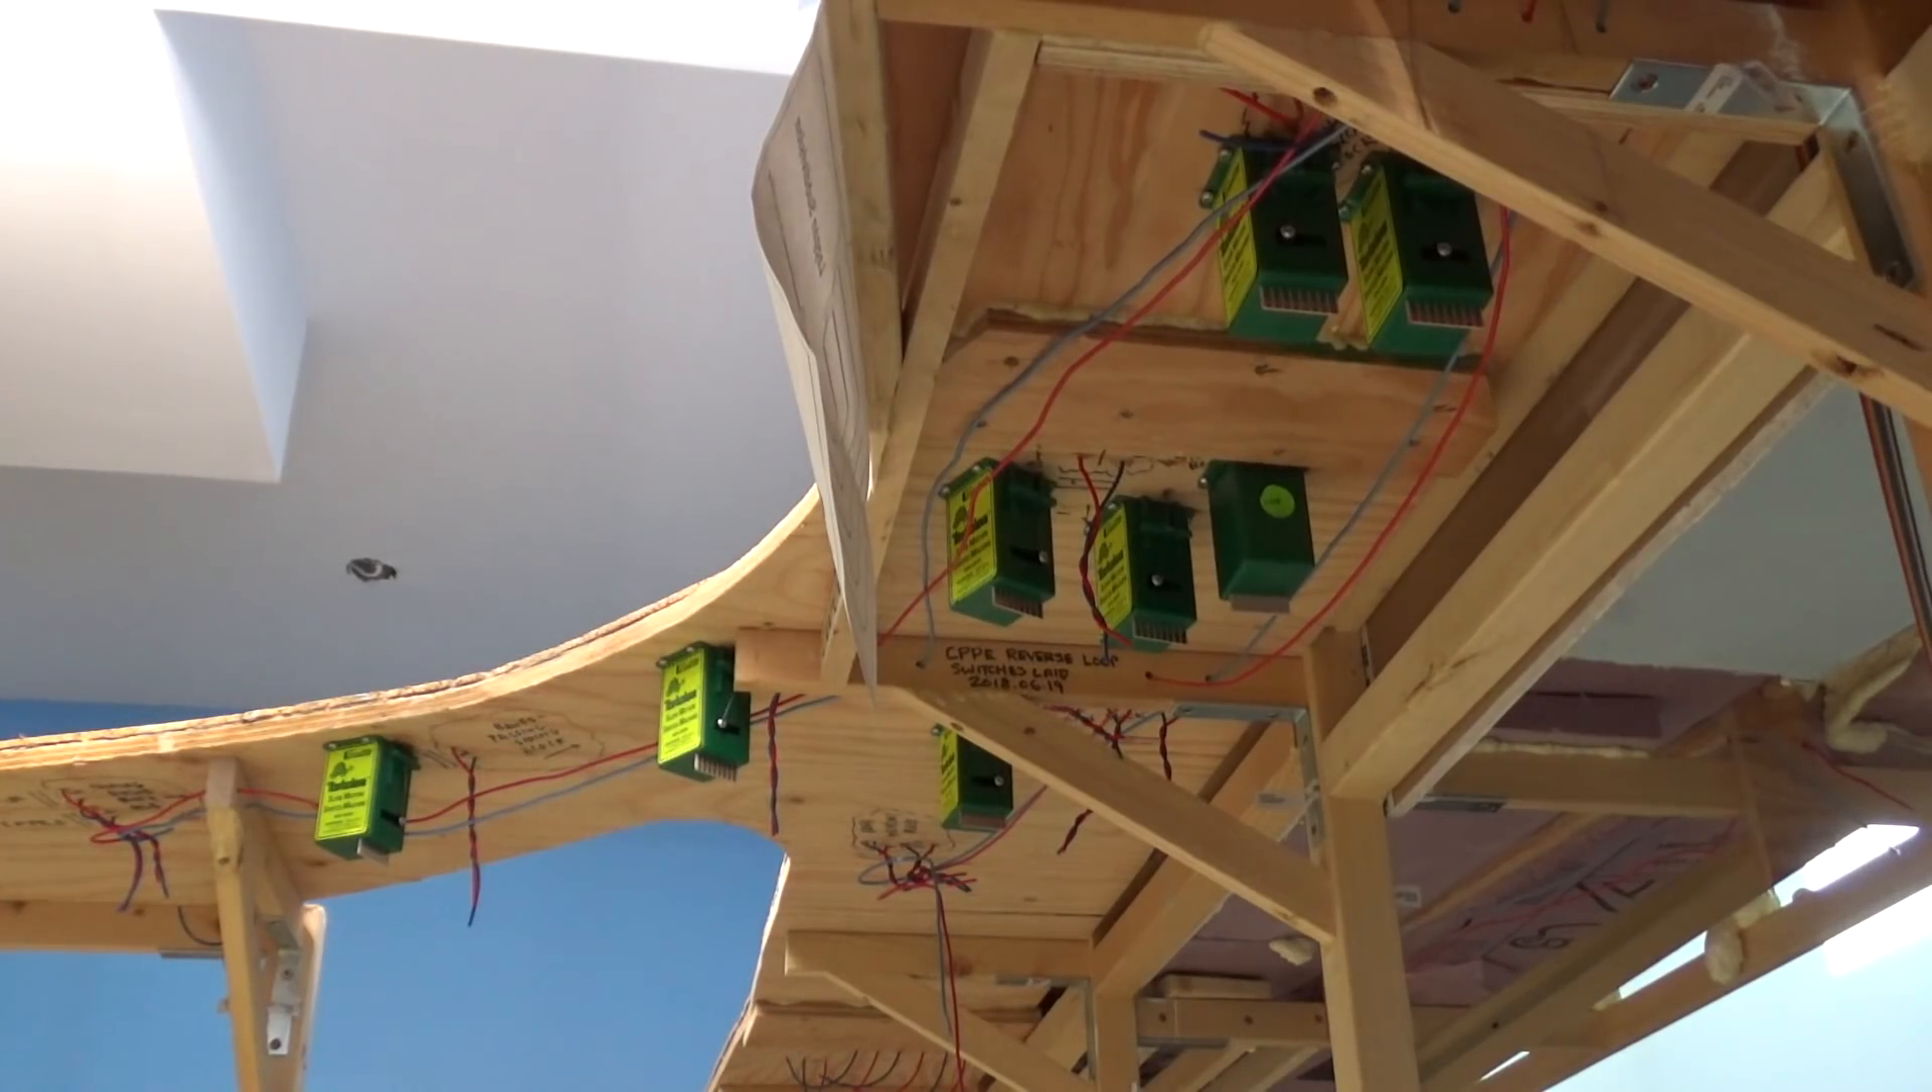There's just a quick view underneath with all the tortoise motors installed.